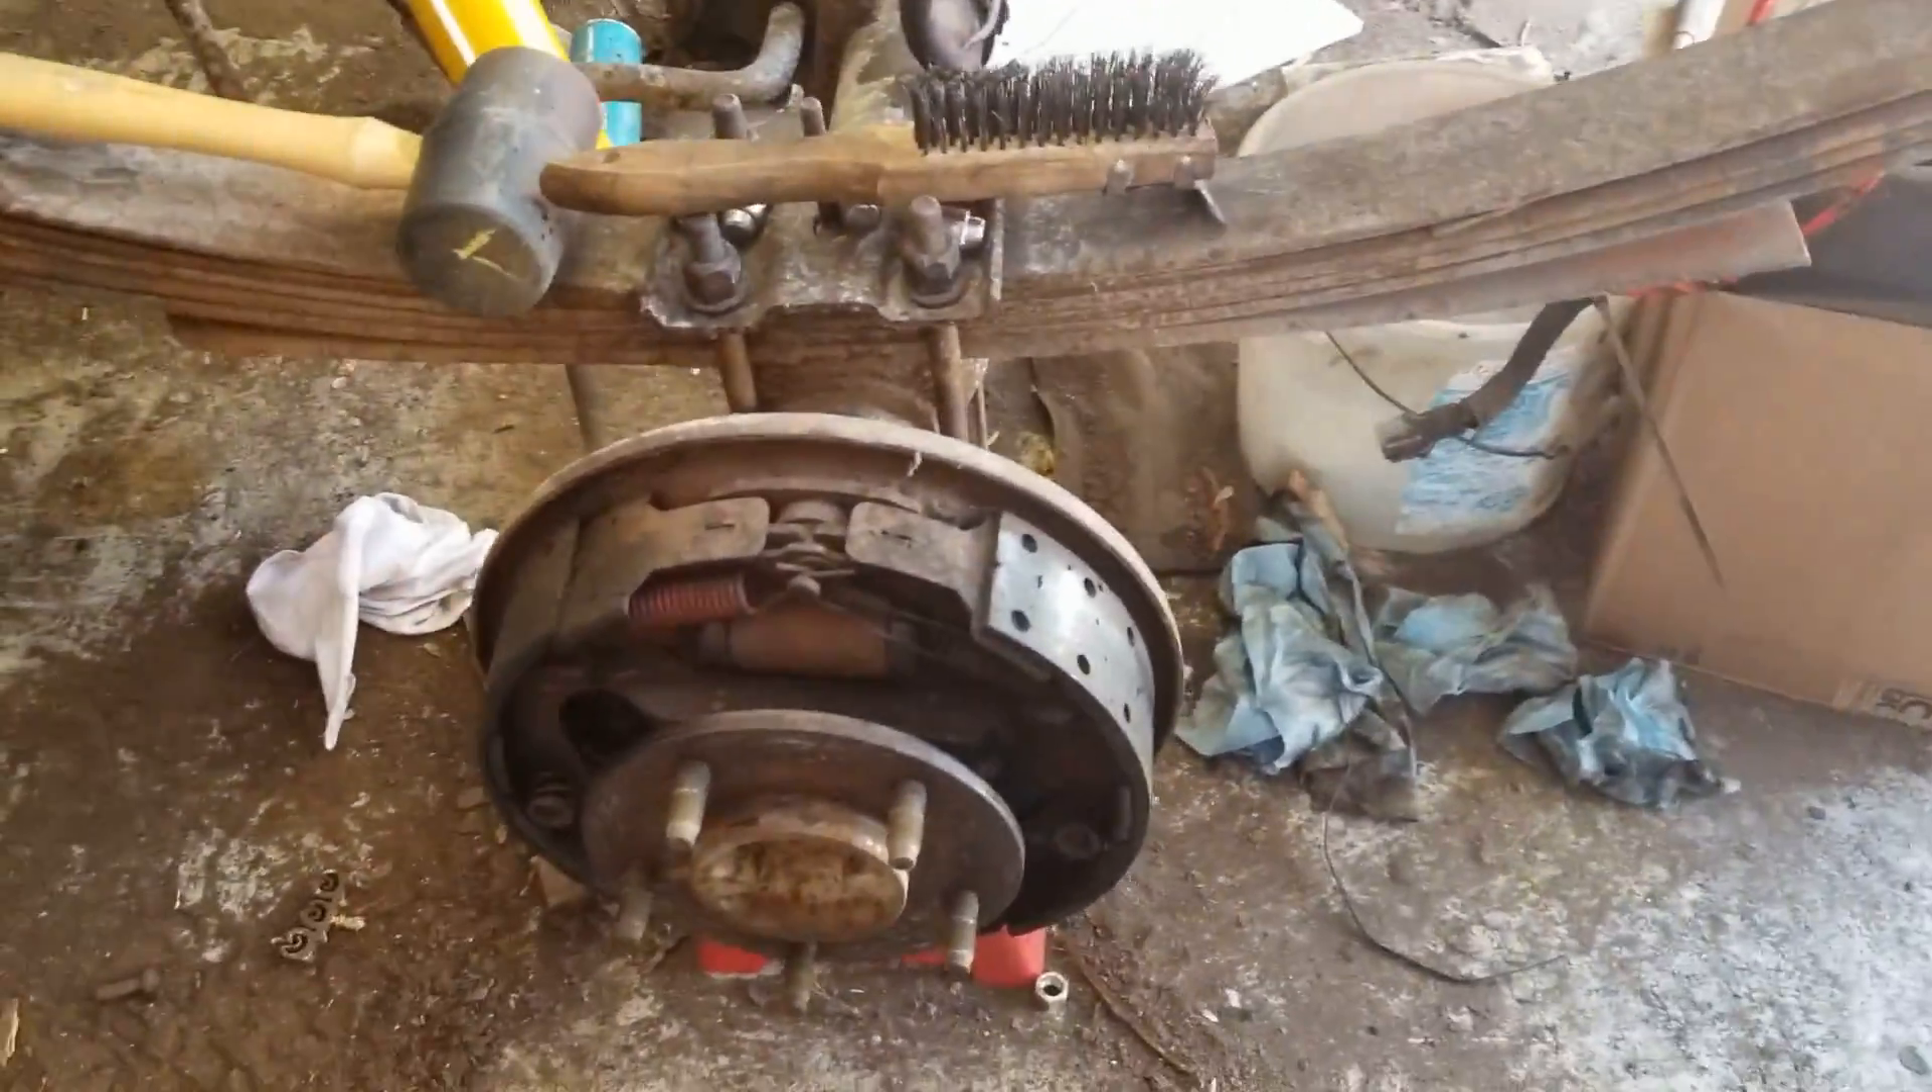Good news. I got the tires off. And the brakes don't look too bad.